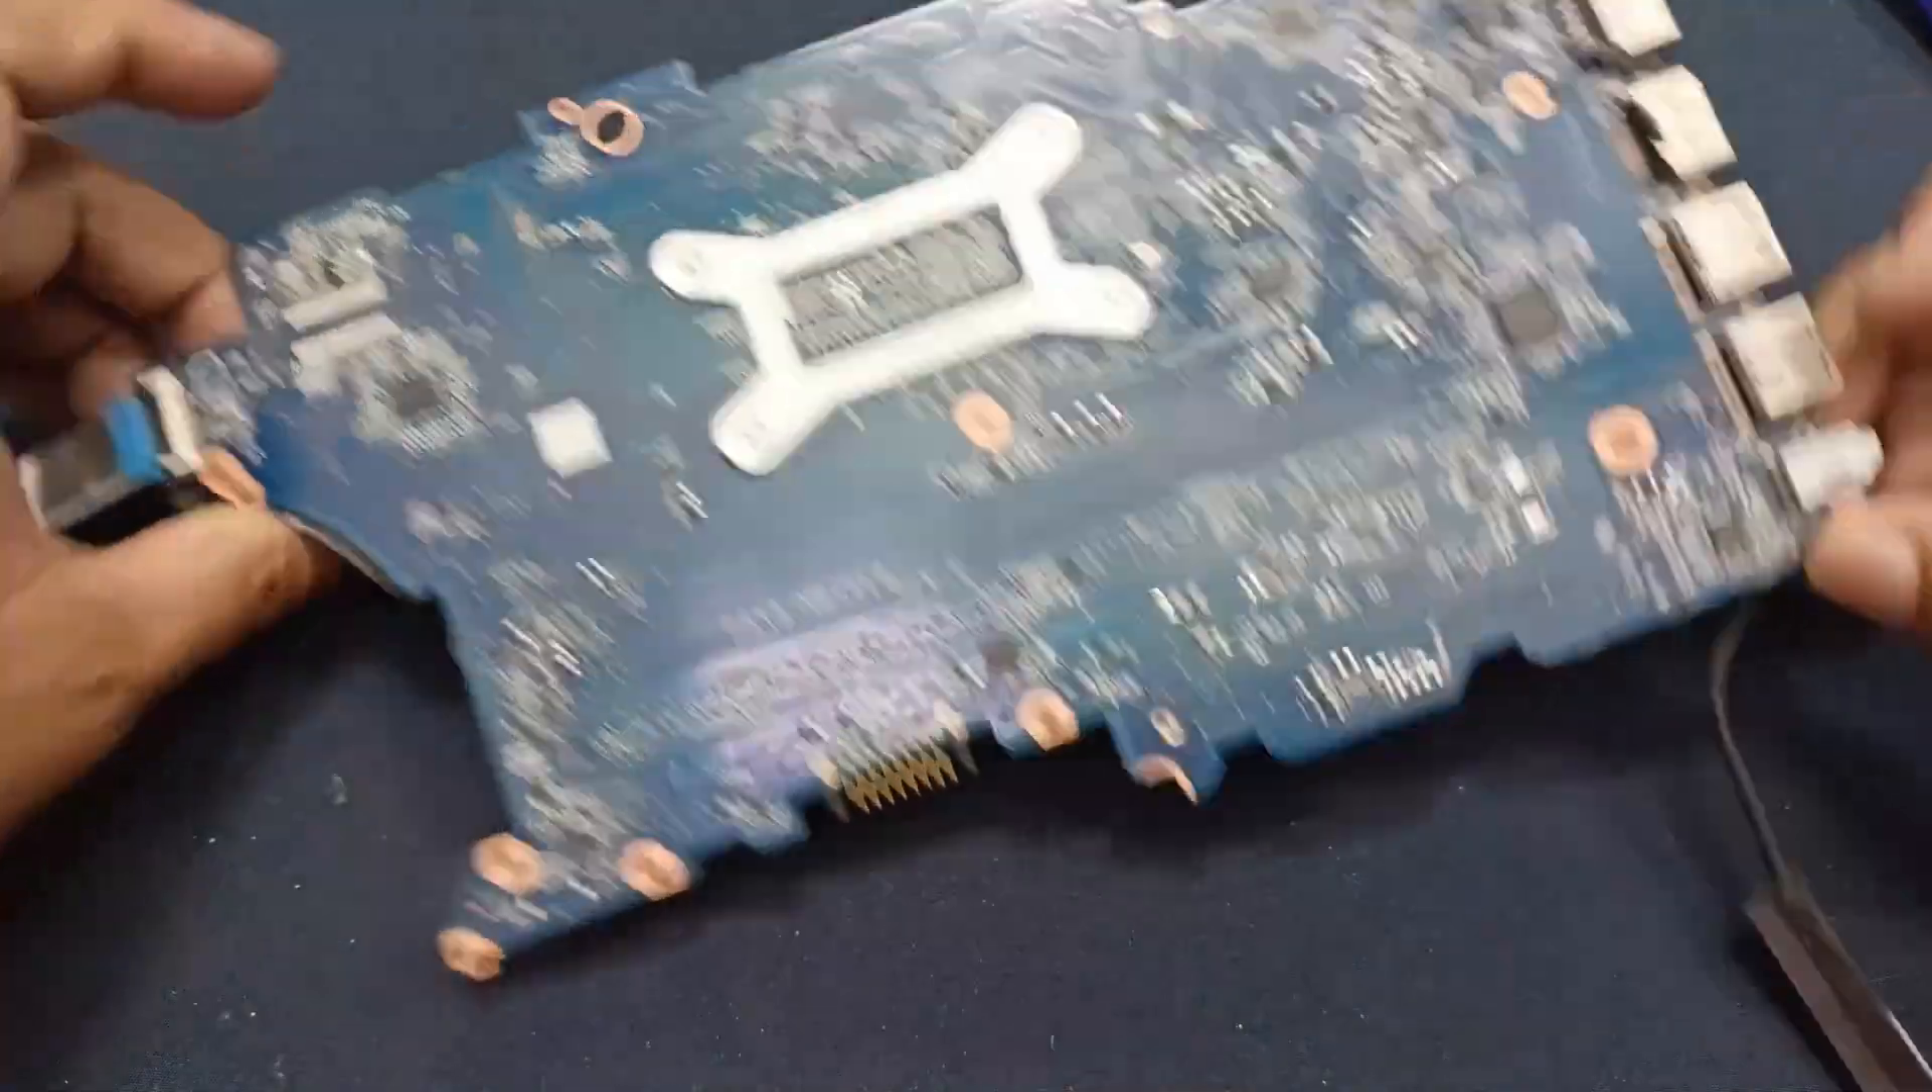Okay our motherboard is removed from the casing.